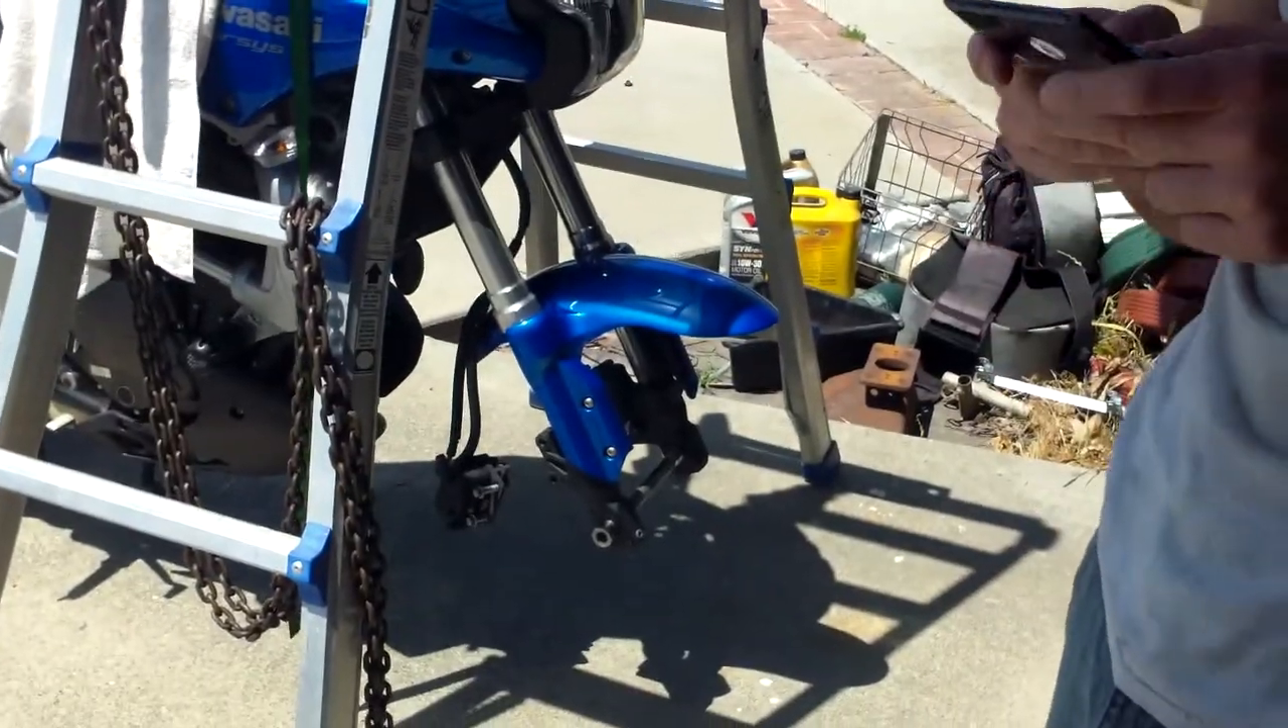I've removed the front wheel. It is here.